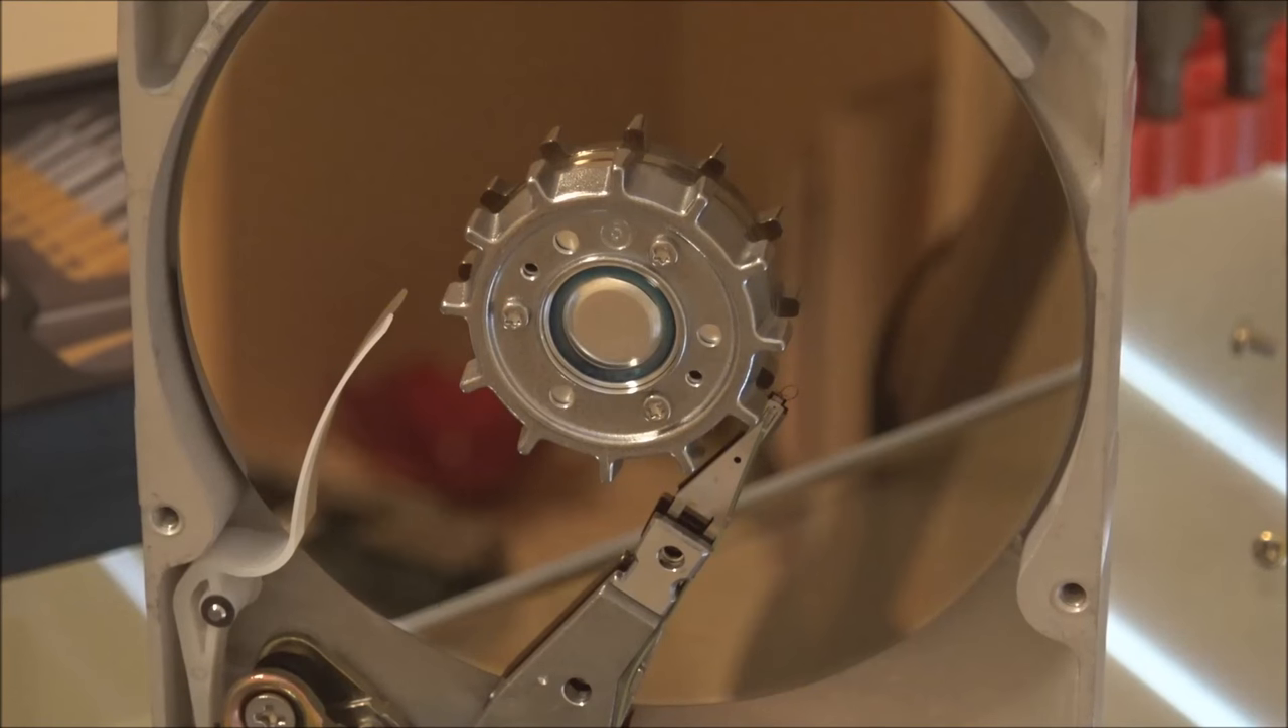Look how close the heads are. They're almost touching the center of the hub. They're far too close in.